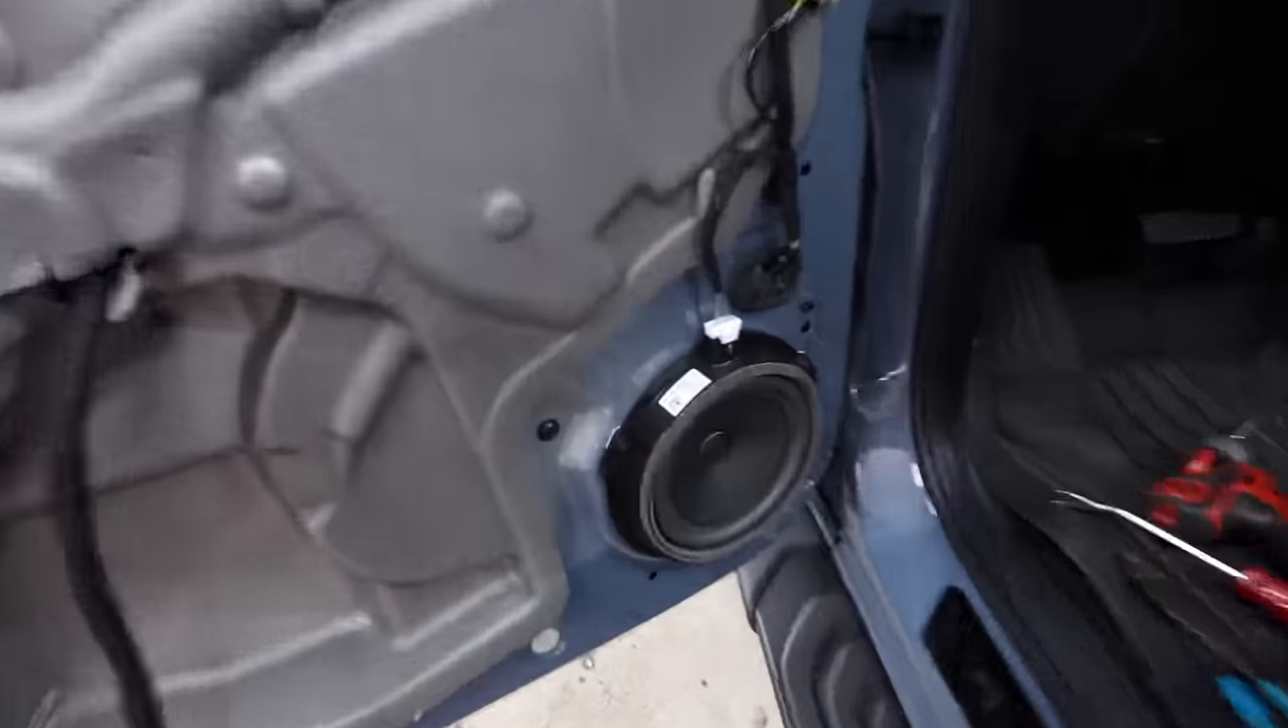And with that, we have the door panel off.